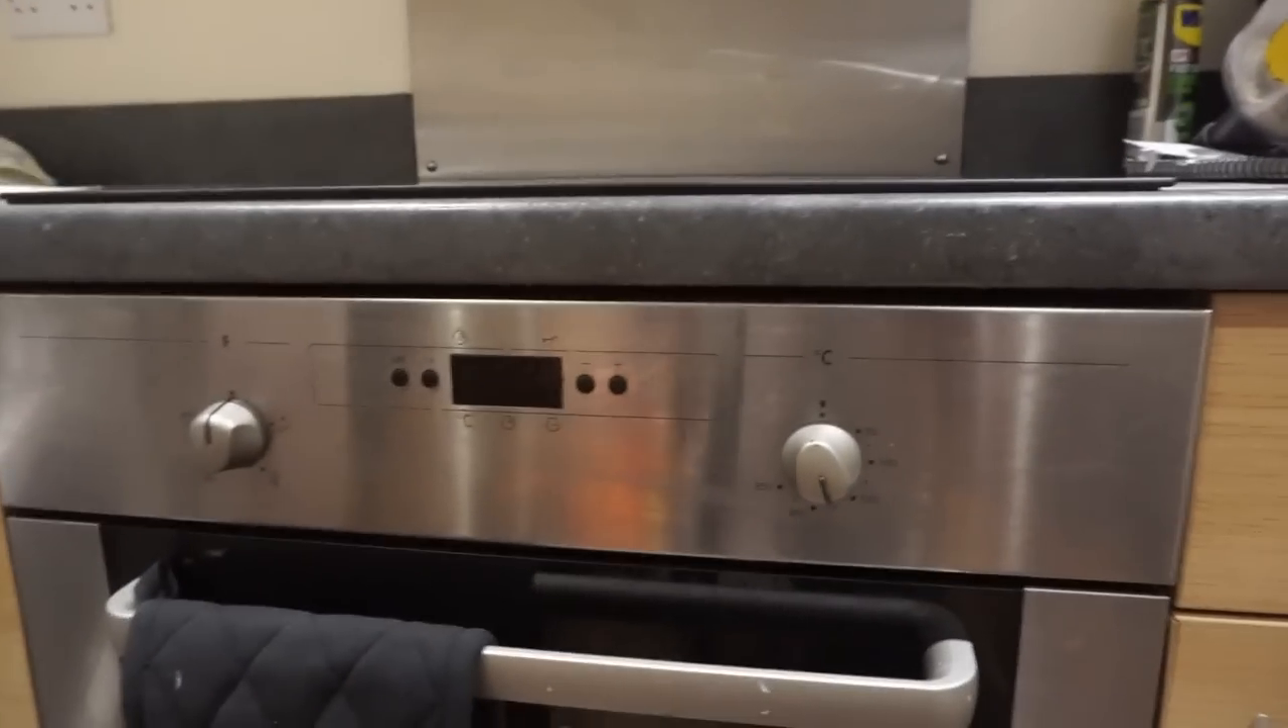As you see i put the oven back in underneath as well which looks really neat.